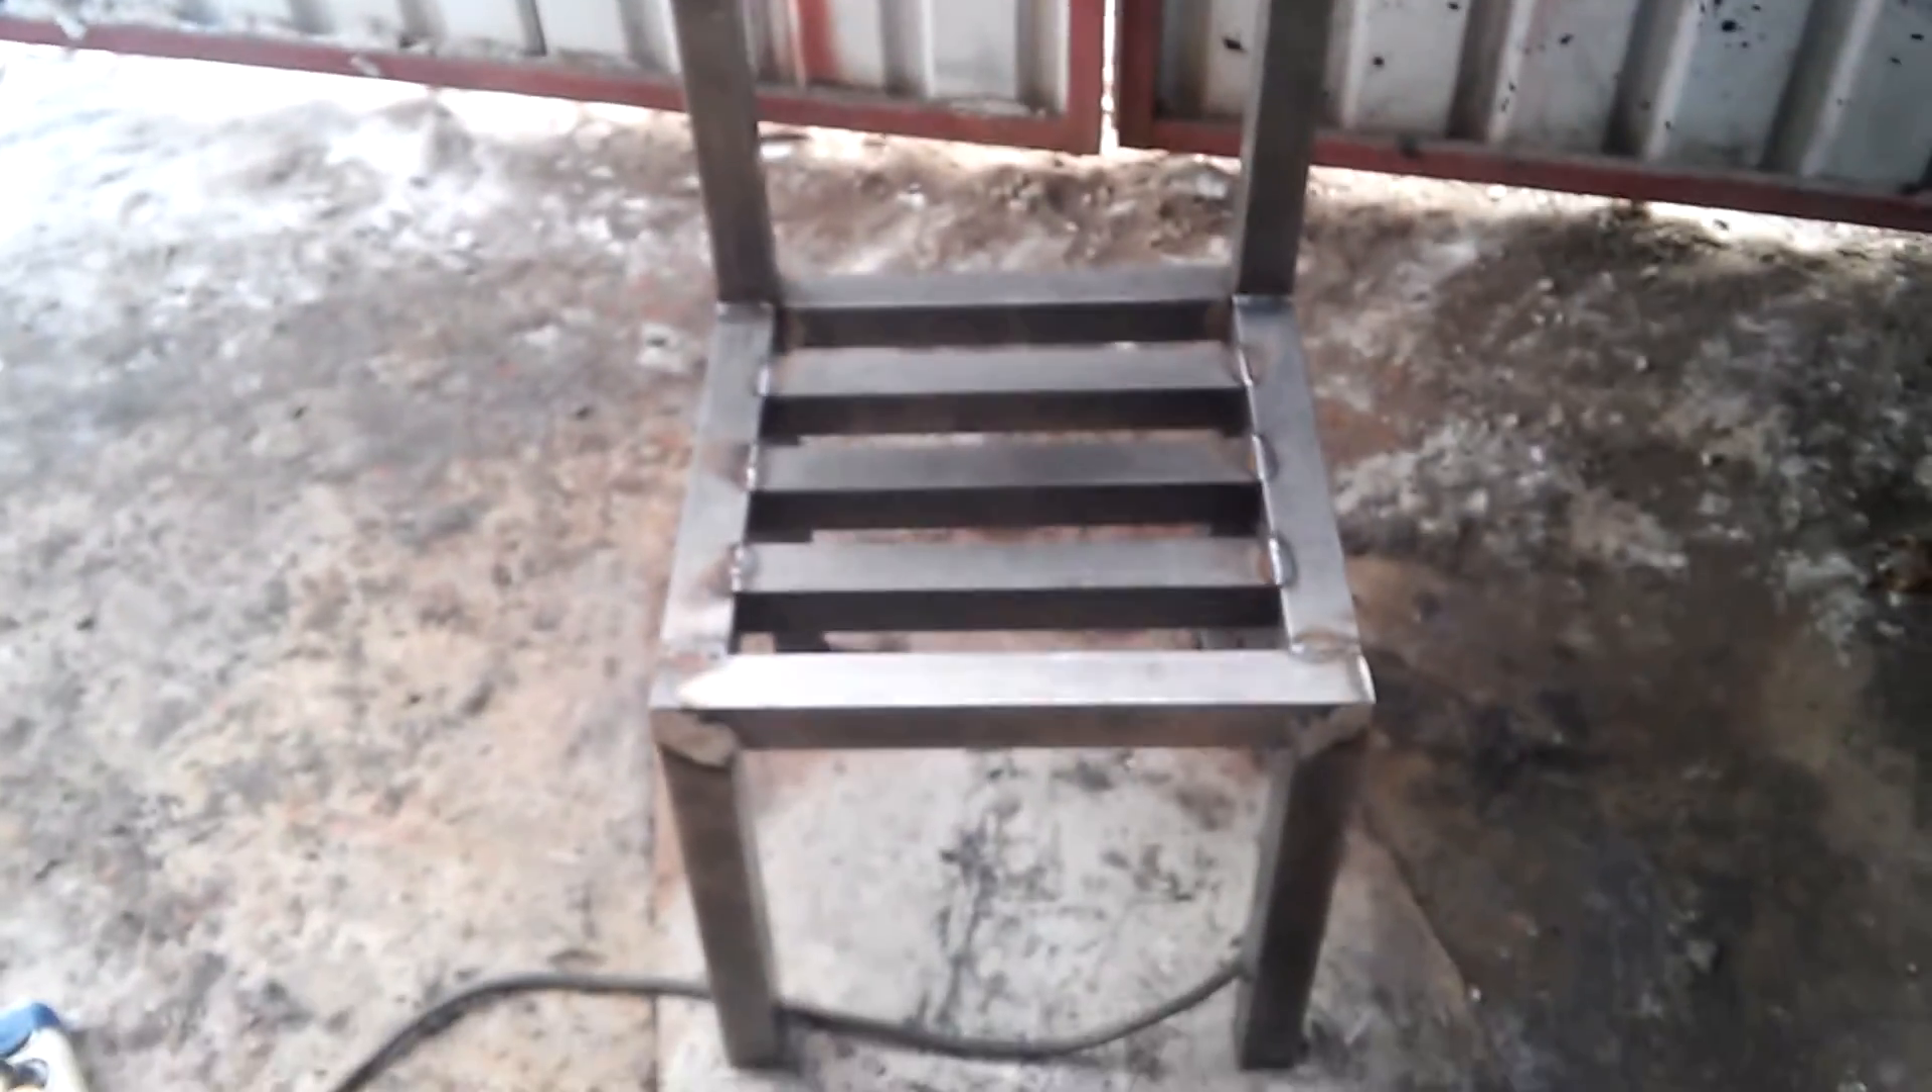Приварил сидение и теперь осталось зачистить и зашлифовать полностью со всех сторон.